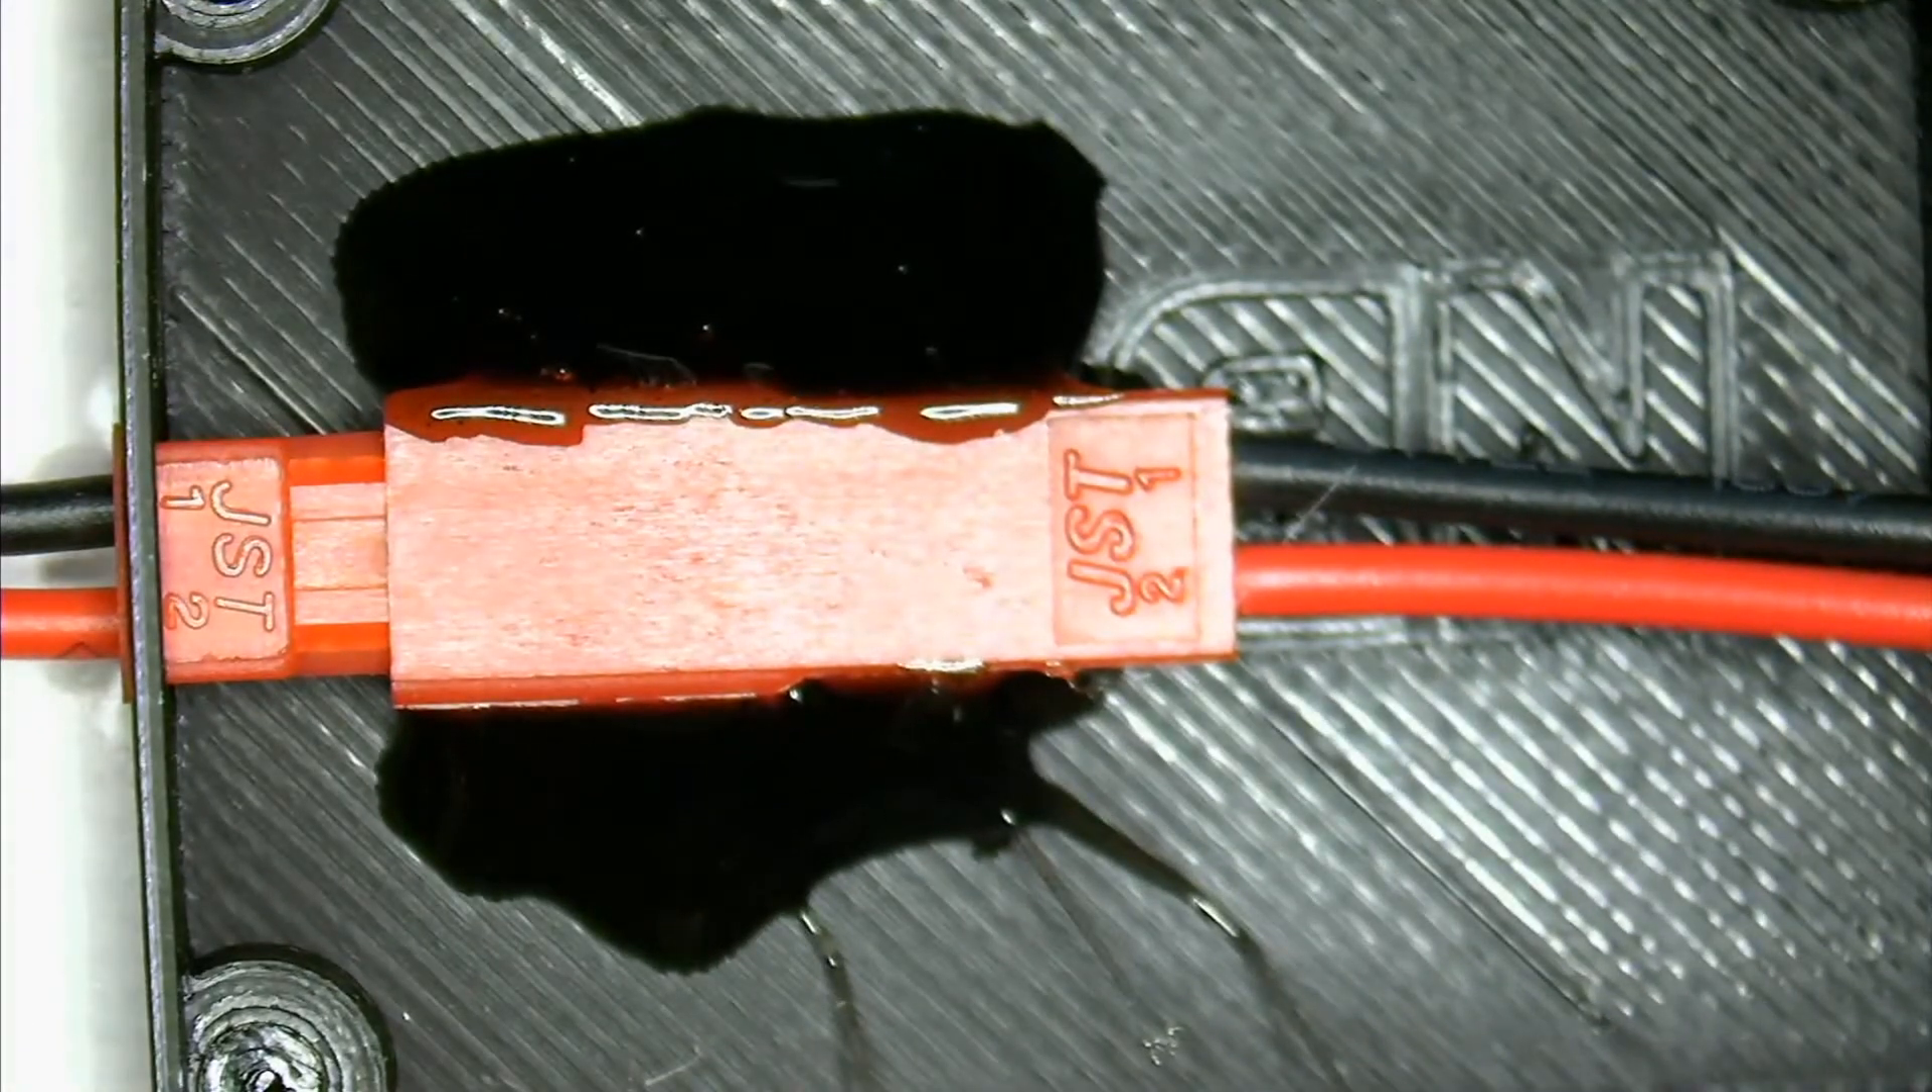And I've already attached the receptacle with some hot glue.